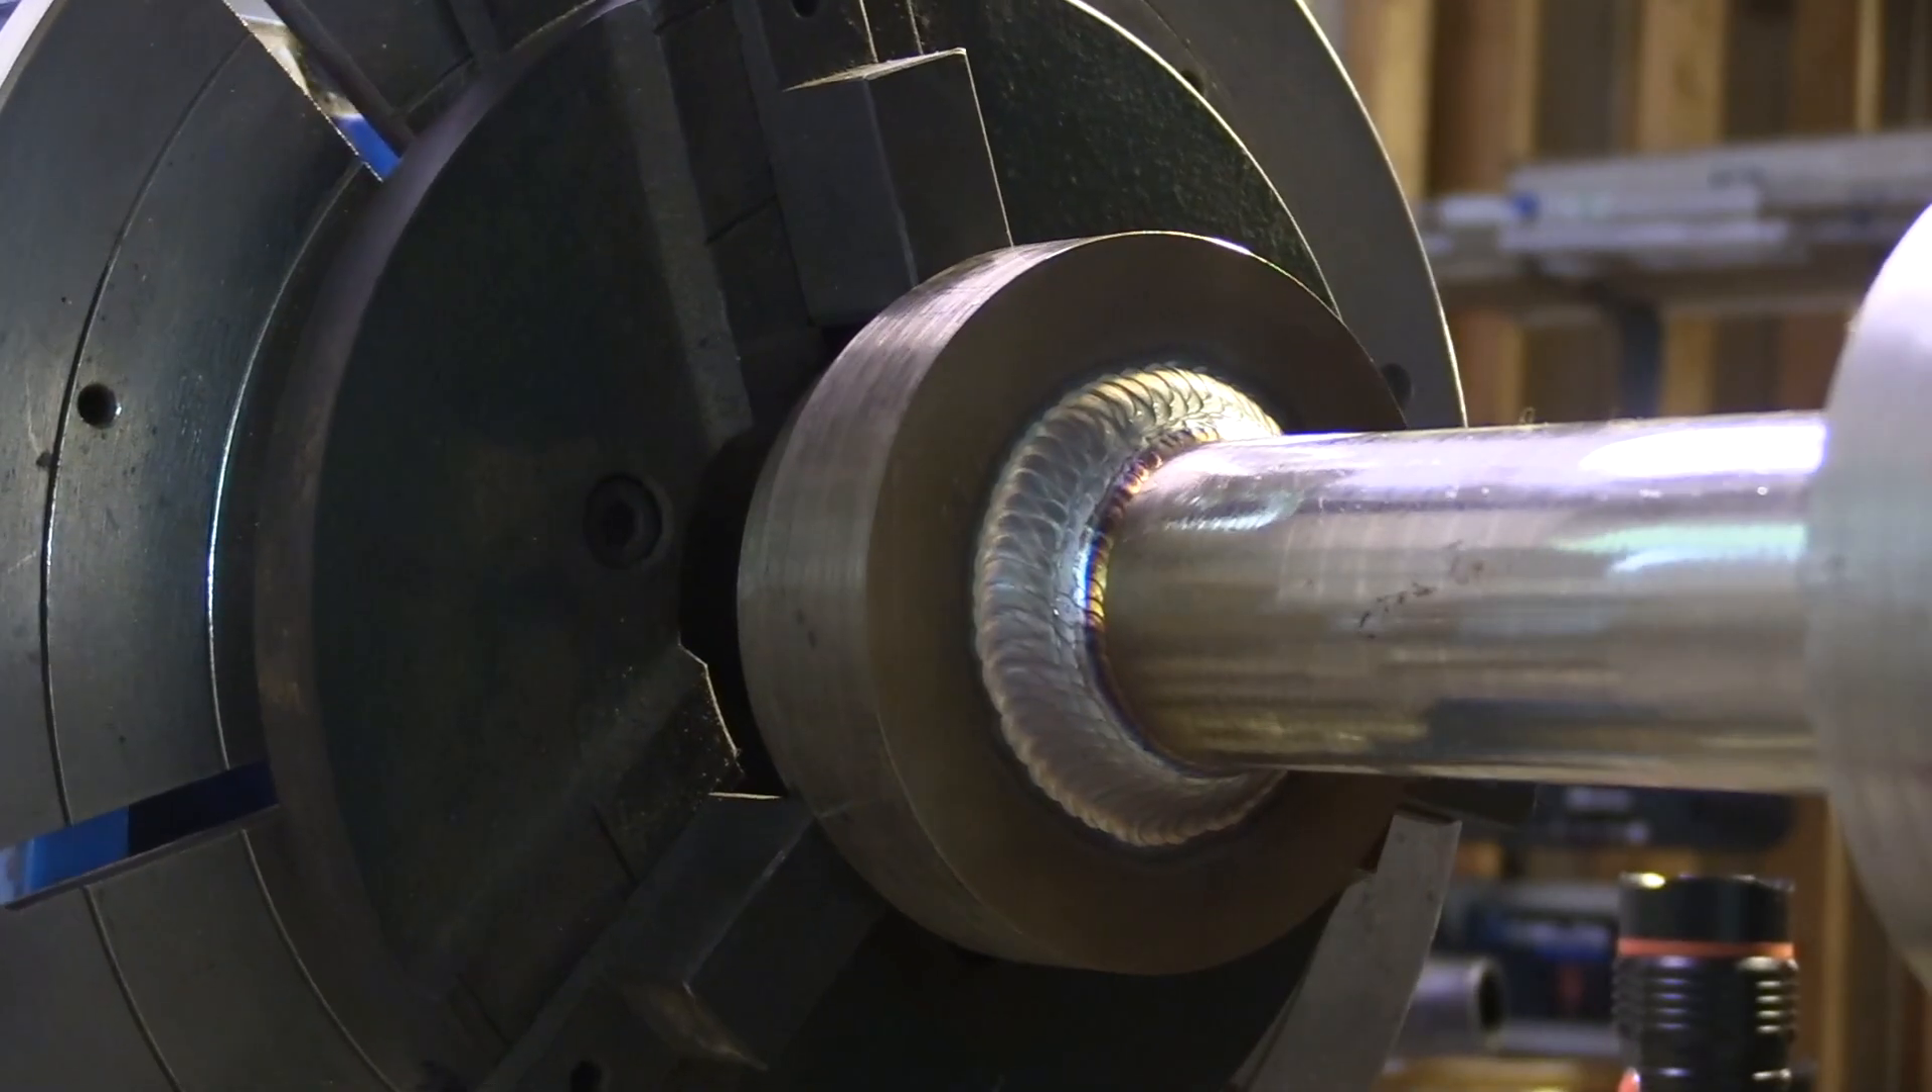Well this is the last pass and that's the finished weld.